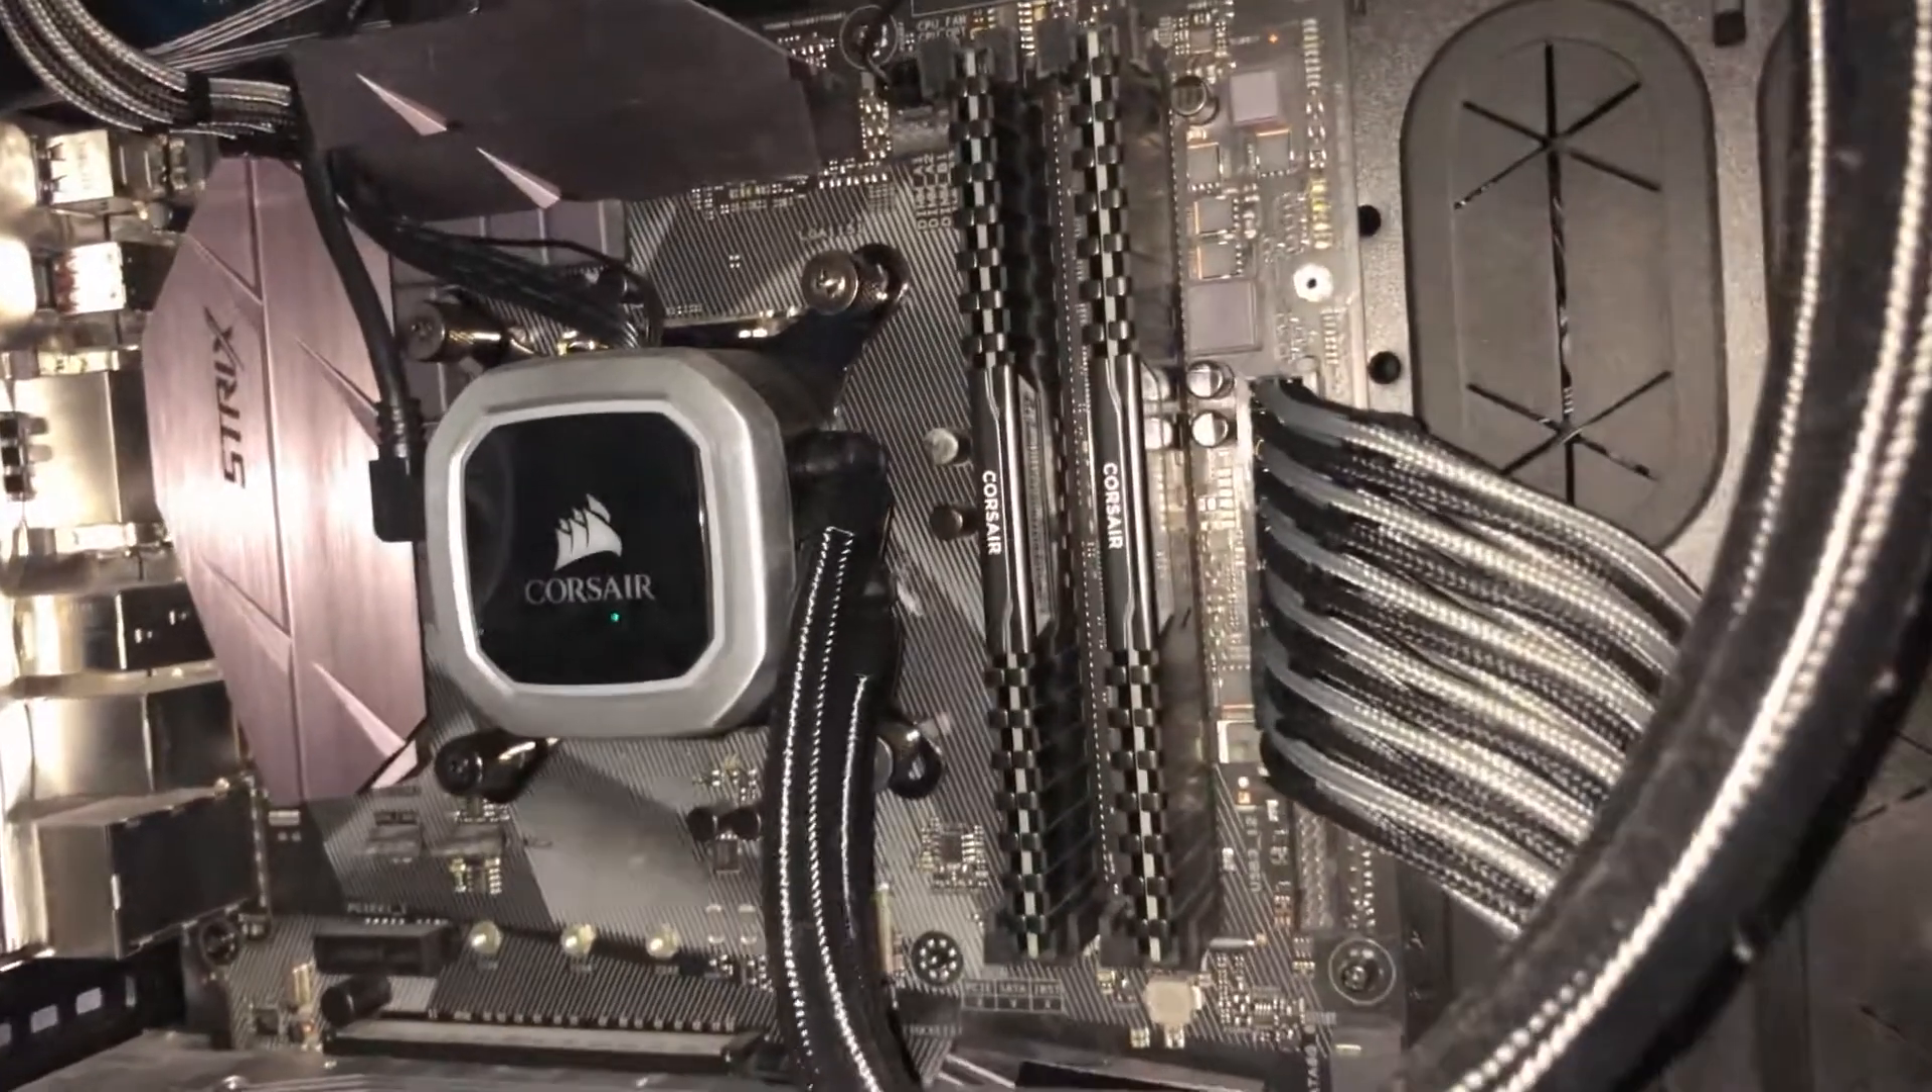So as you can see here we have our two ram sticks they're in the slots two and four.